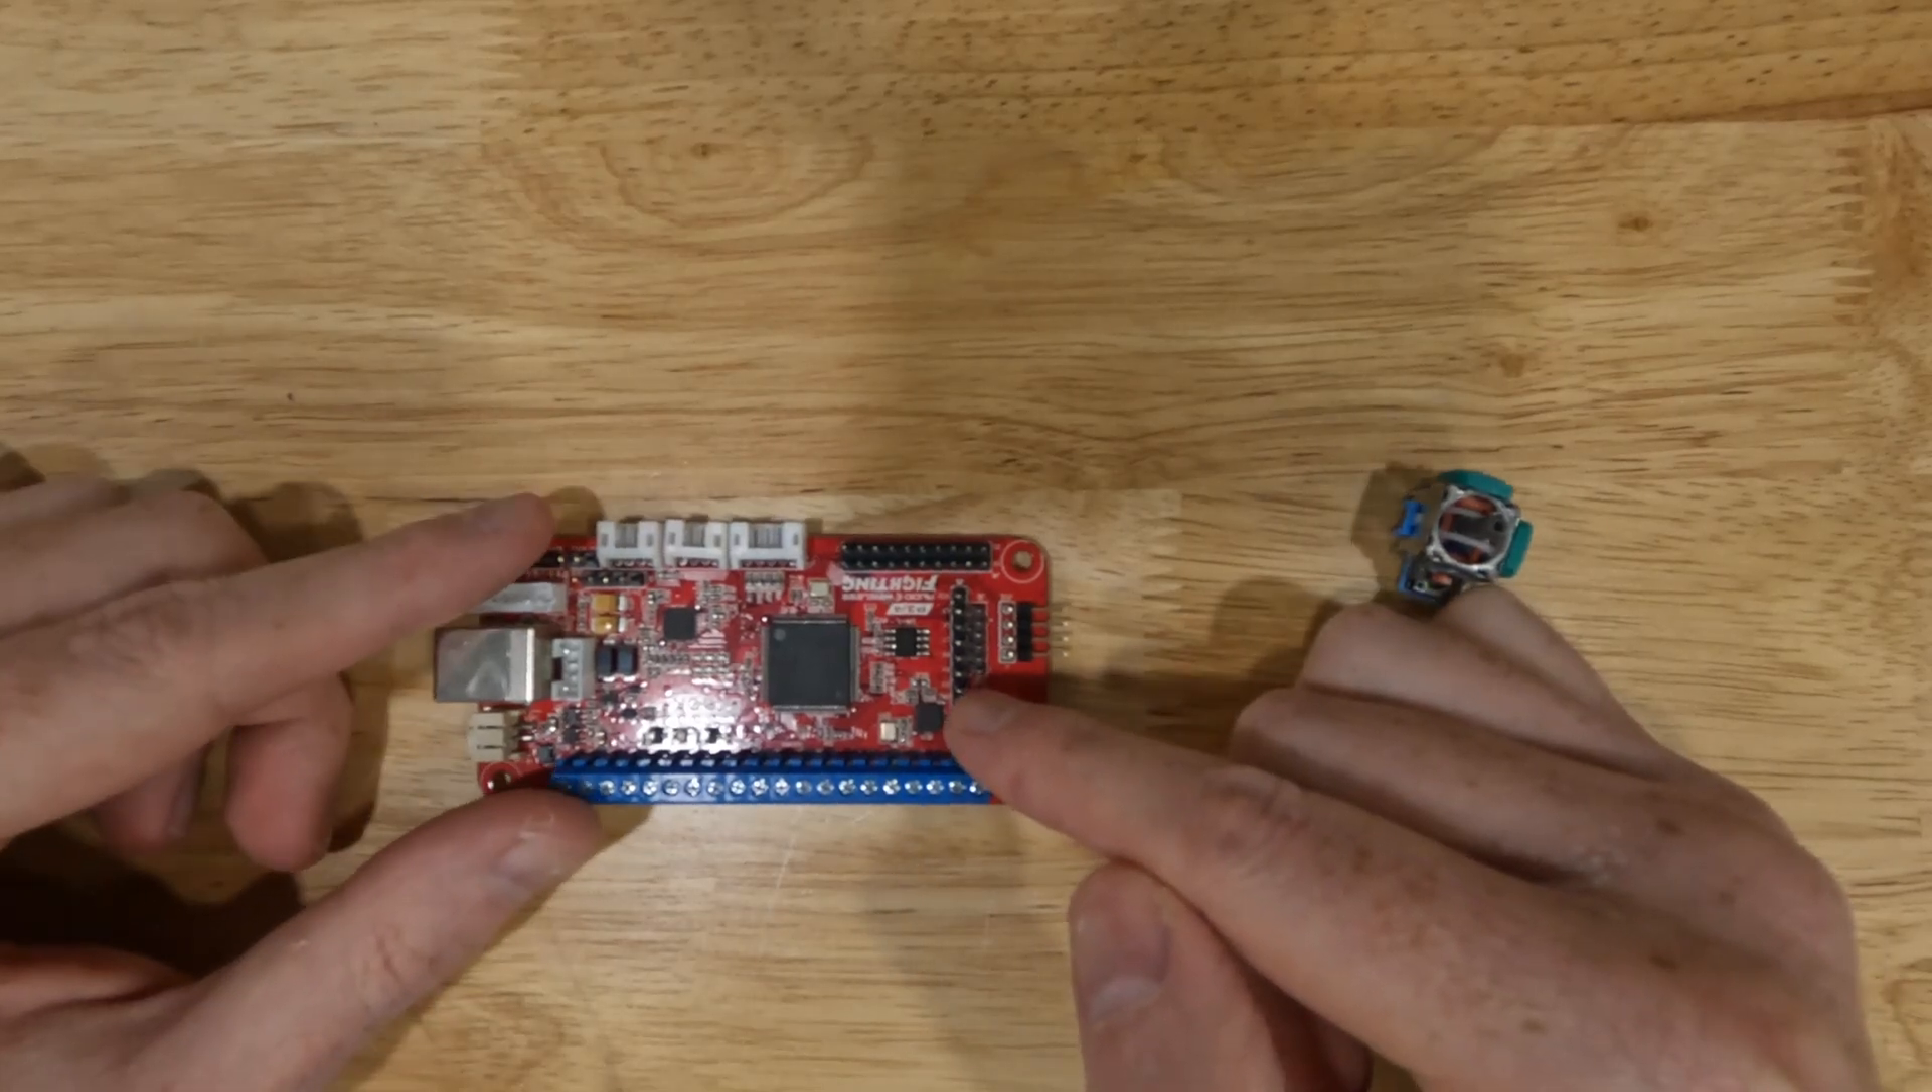So what we have here is a Brook Wireless Fighting Board and there's nothing connected to it right now, but what we're going to focus on in this video is how to connect the analog joysticks.